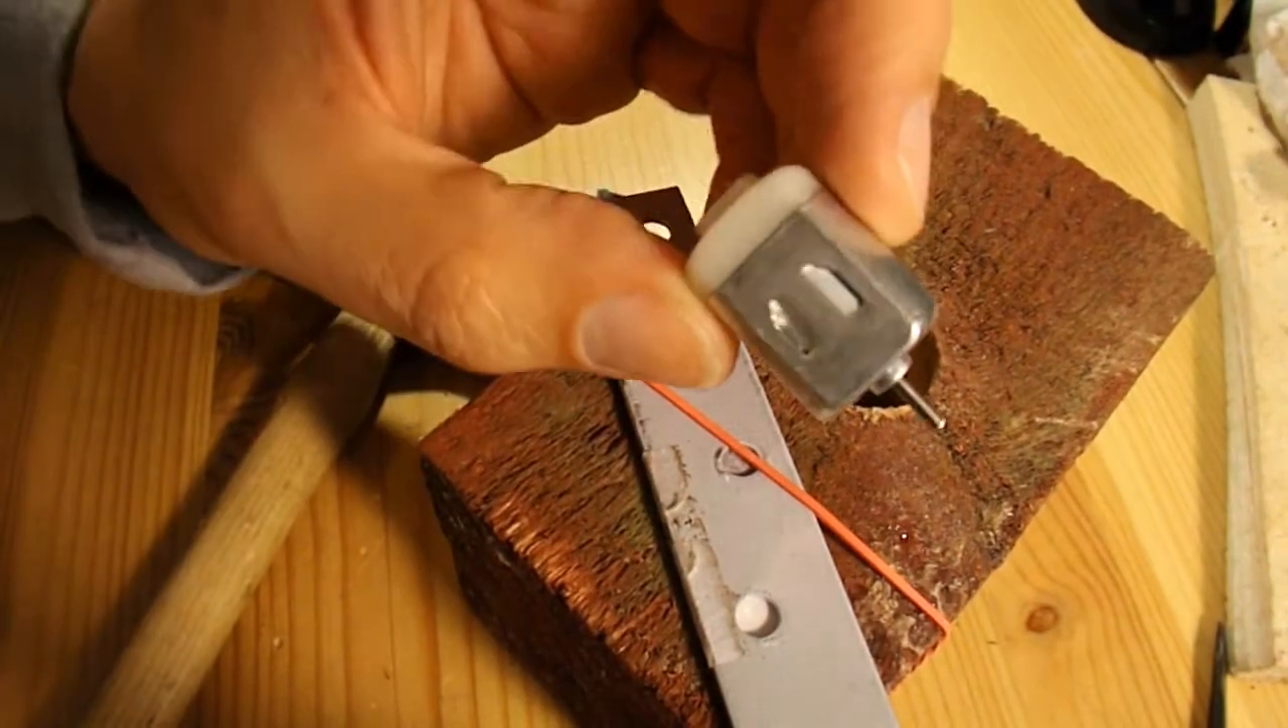So we've got a motor with no weight on it now, so it won't be vibrating.